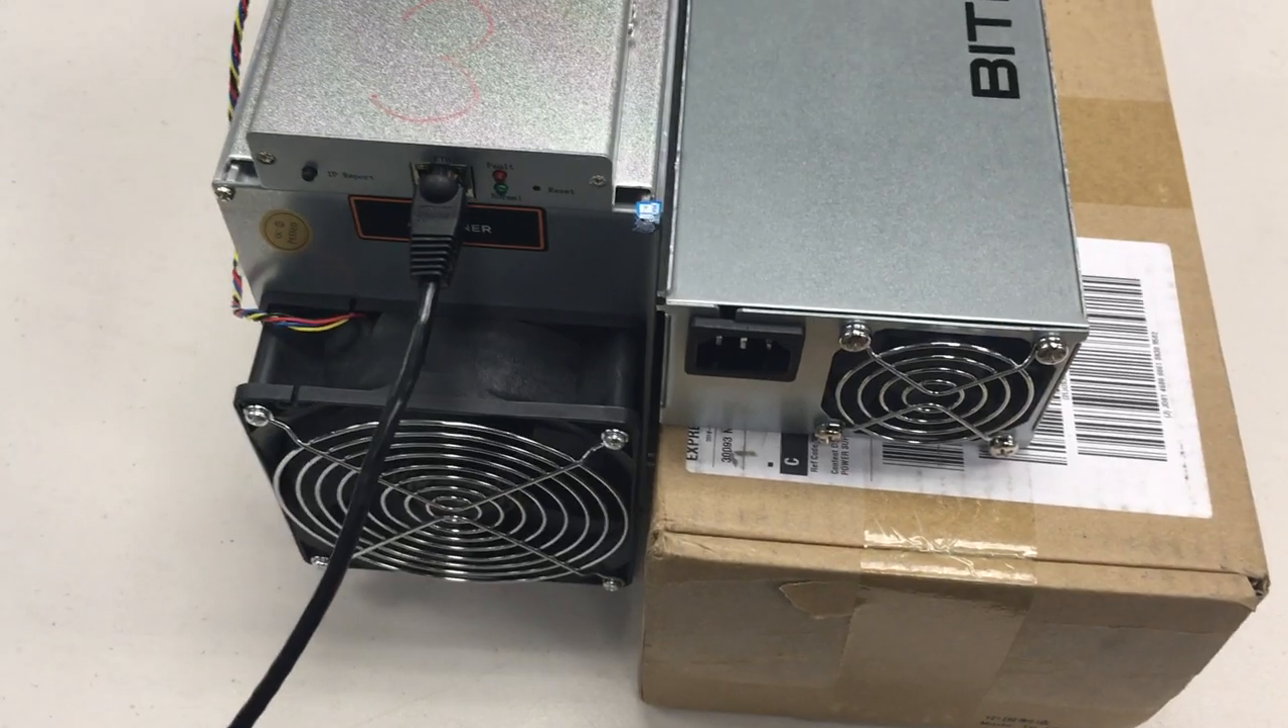Alright, so this is the ethernet cable, and I'm just going to attach it in here. Okay, so that's in place.